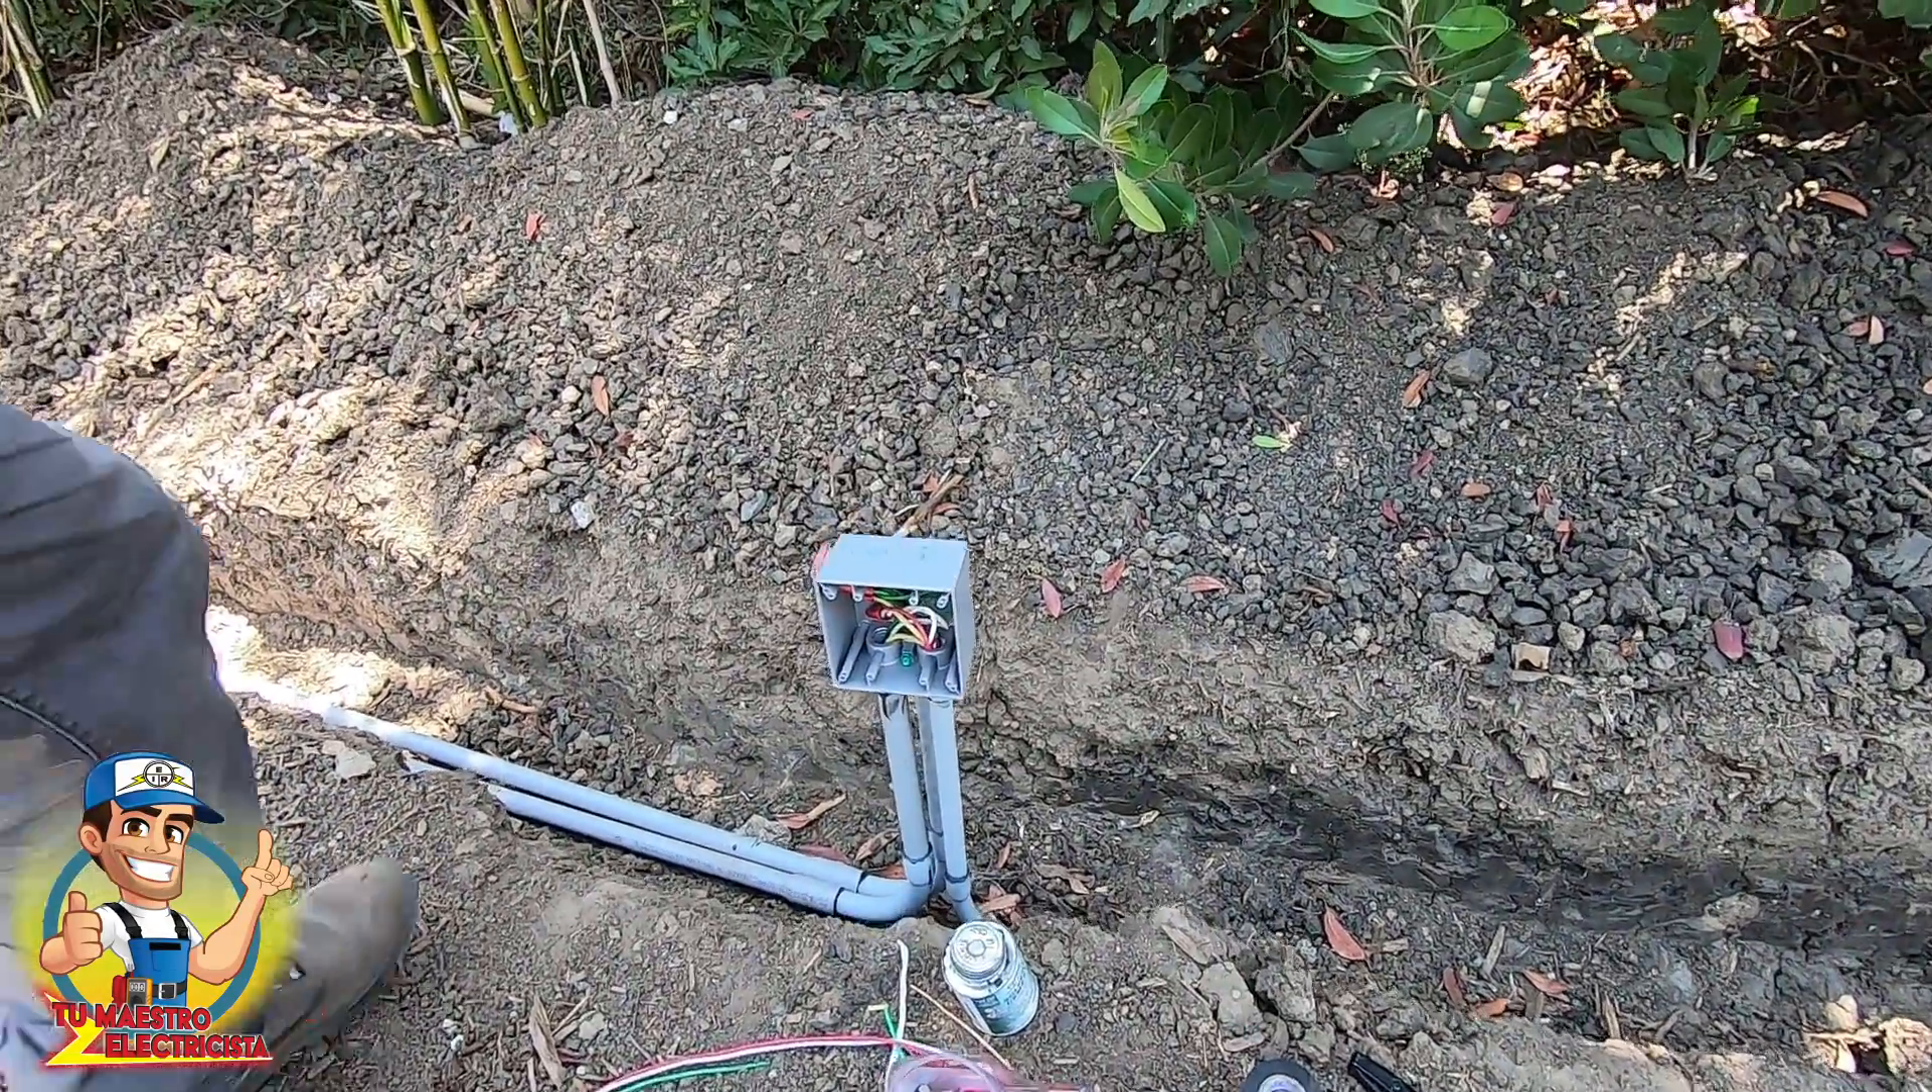Todavía no vamos a instalar una tapa, porque vamos a sujetar bien esta tubería.